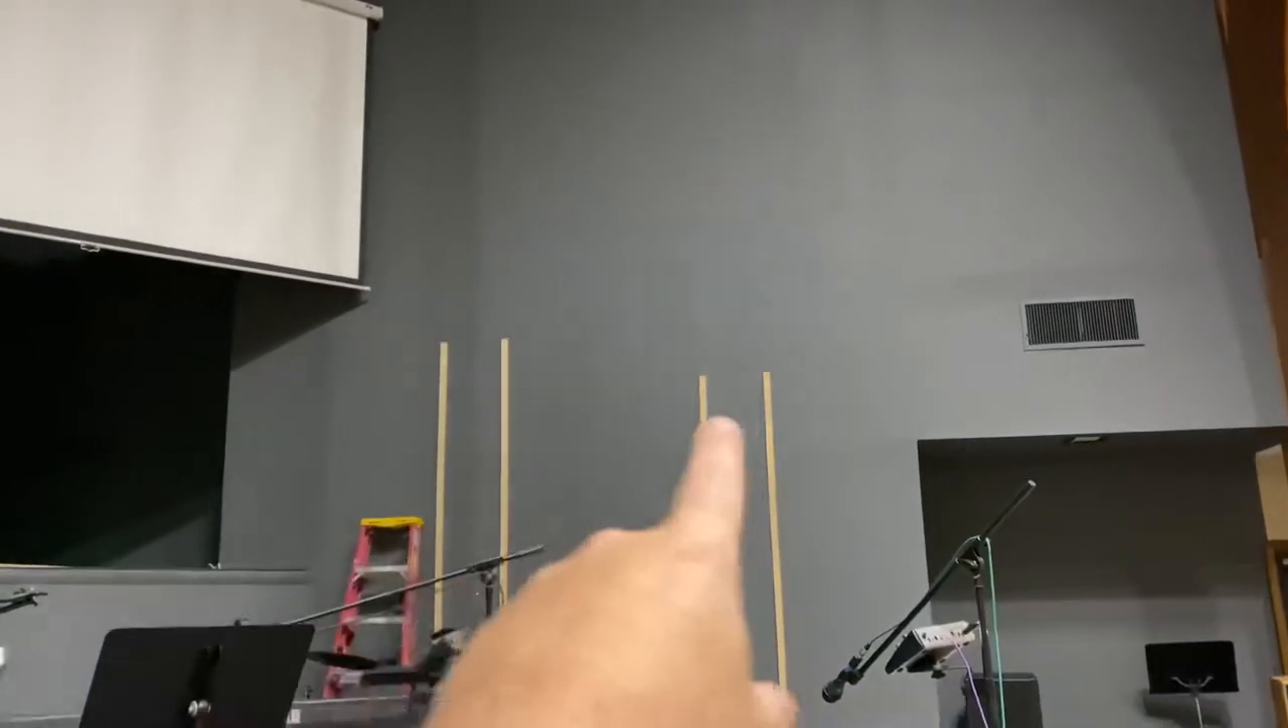All right so we've got our one by two strips put up and those are kind of like serving as our studs.